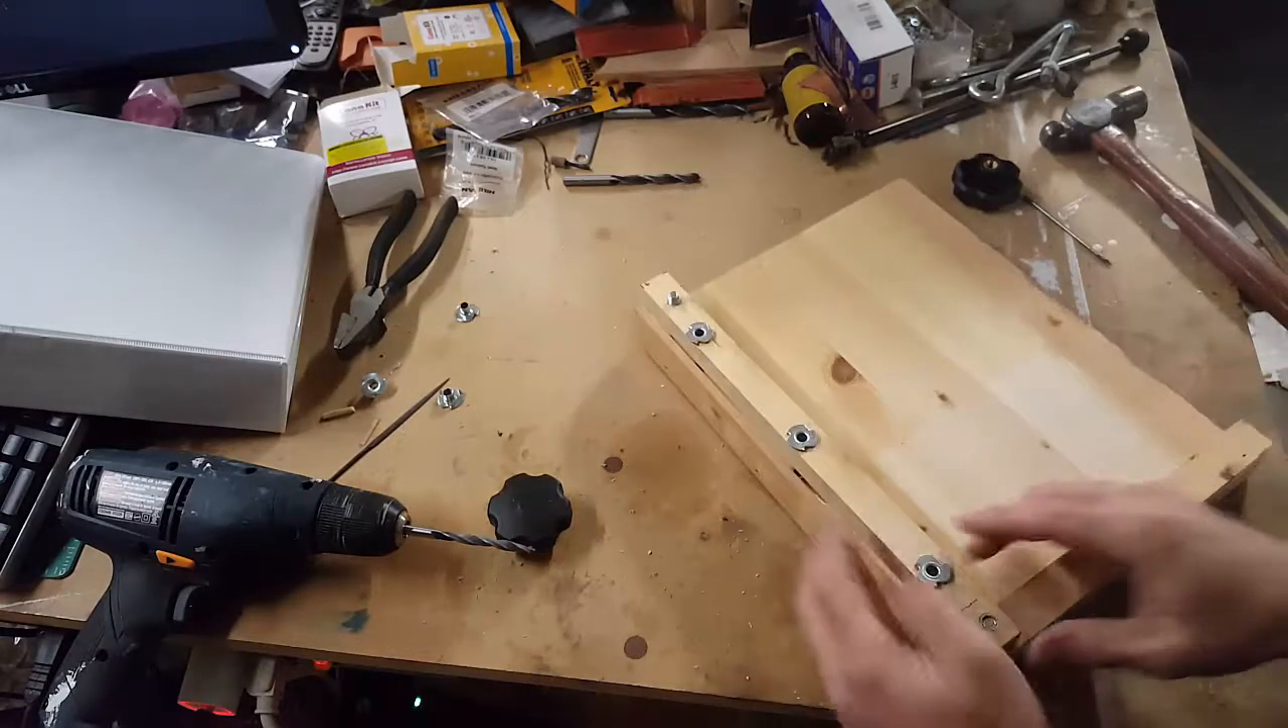Alright, so I have the jig here in its assembled form.